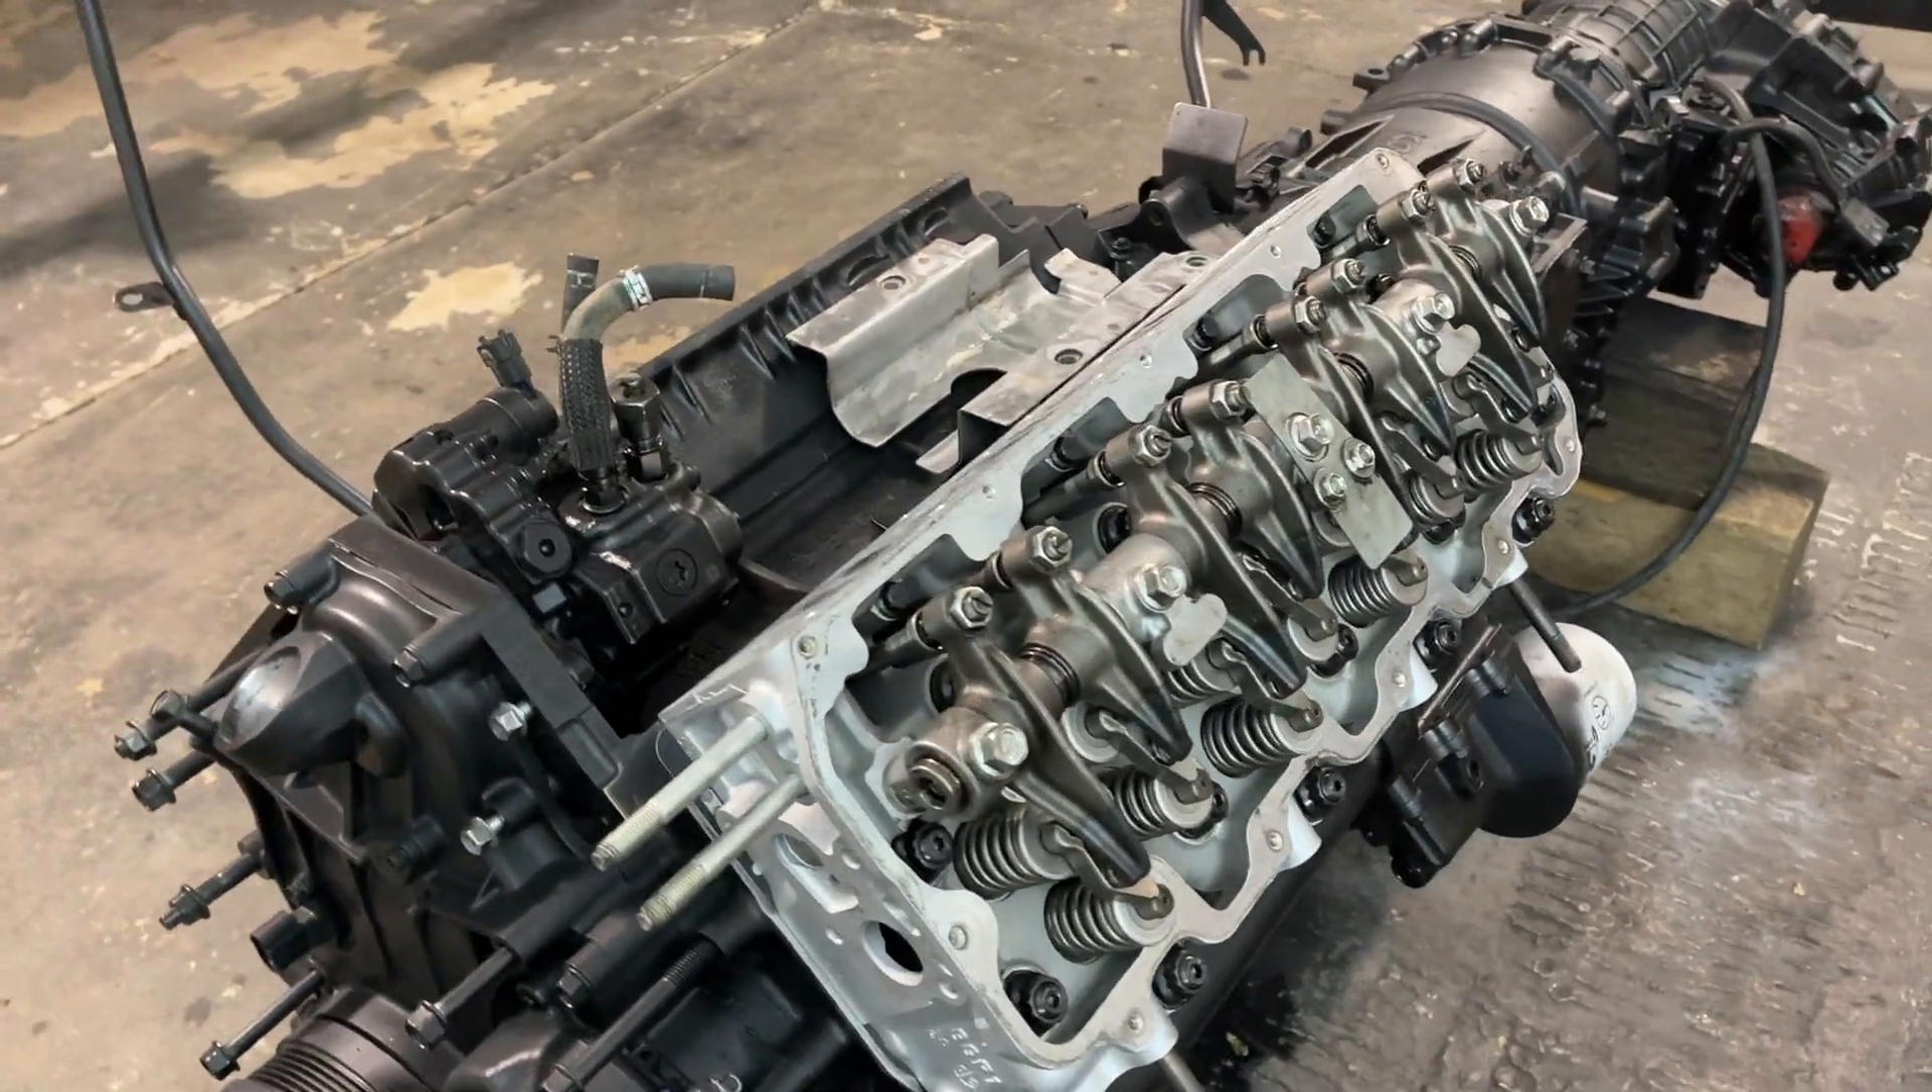The push rods are on, the rocker arm assembly is on, and everything is torqued down to spec.